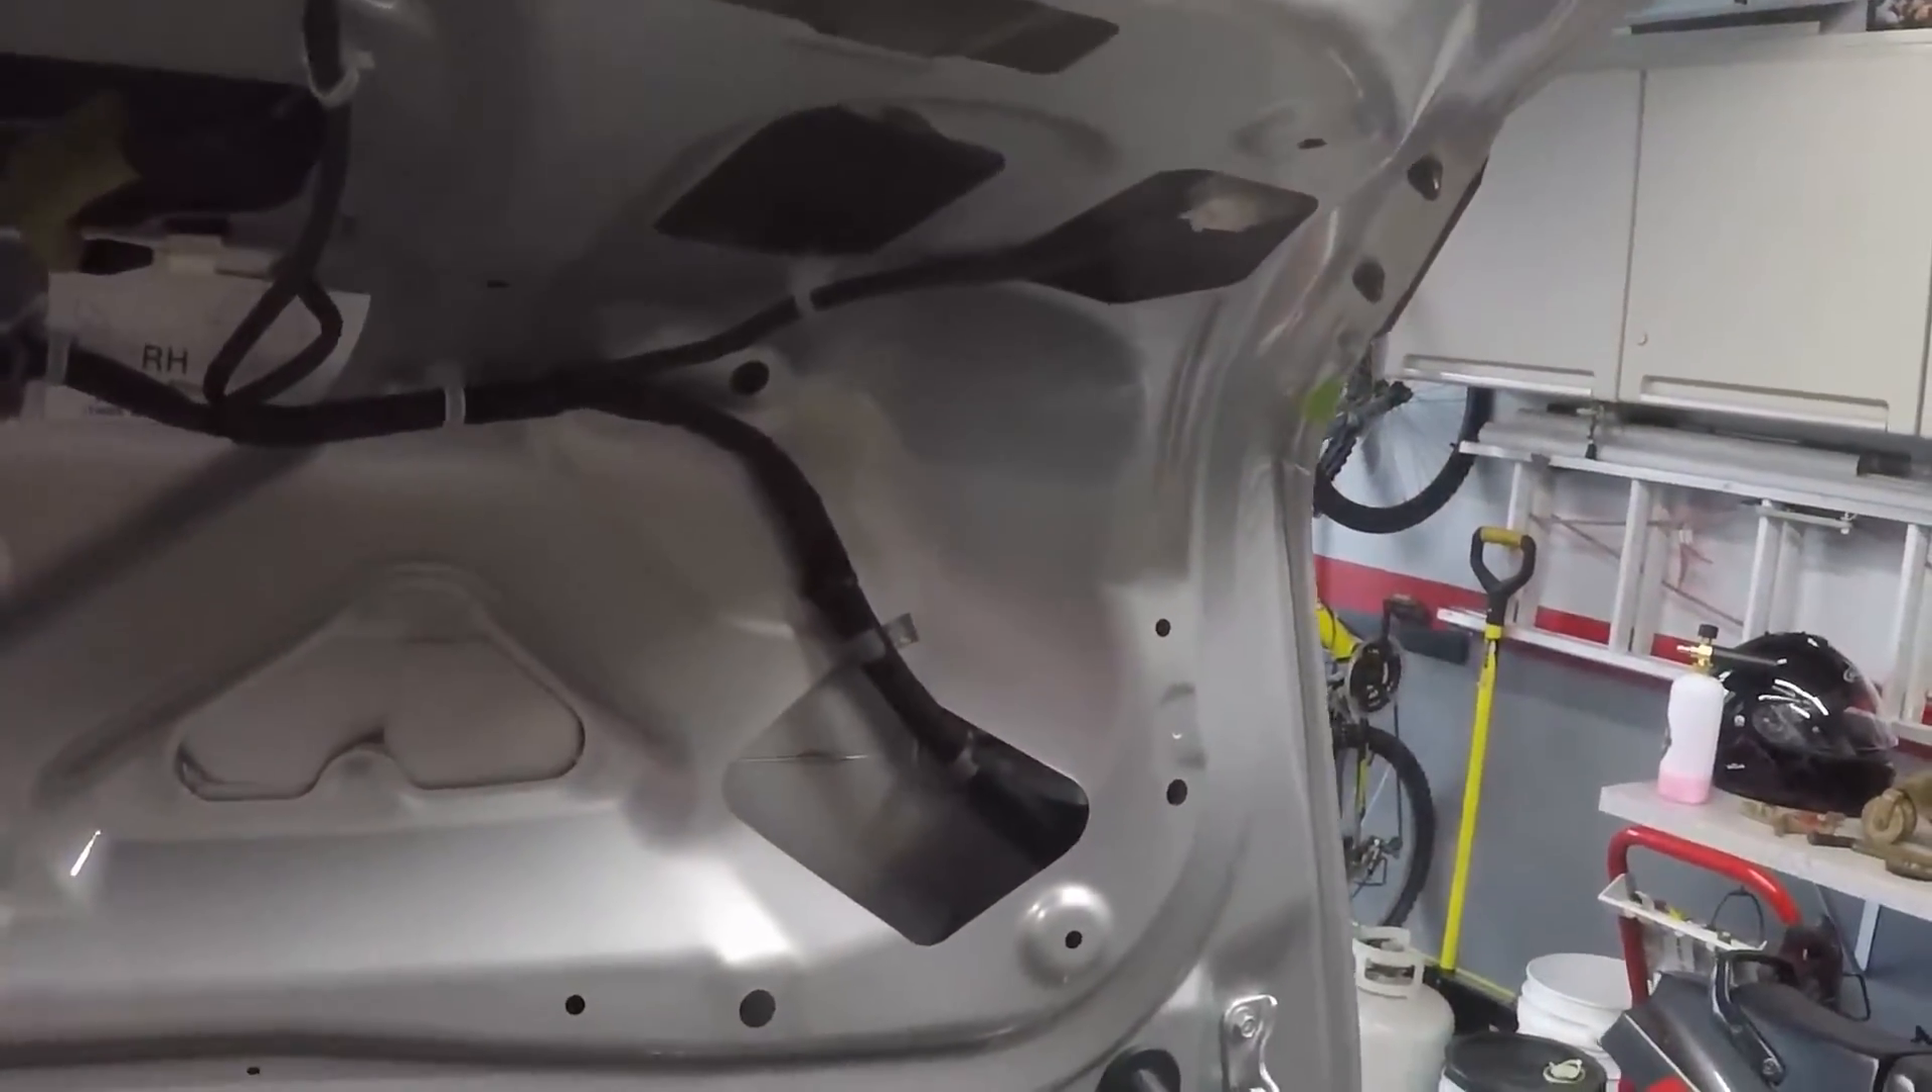Okay so where we are at is as you can see the the inner trunk liner has been removed.